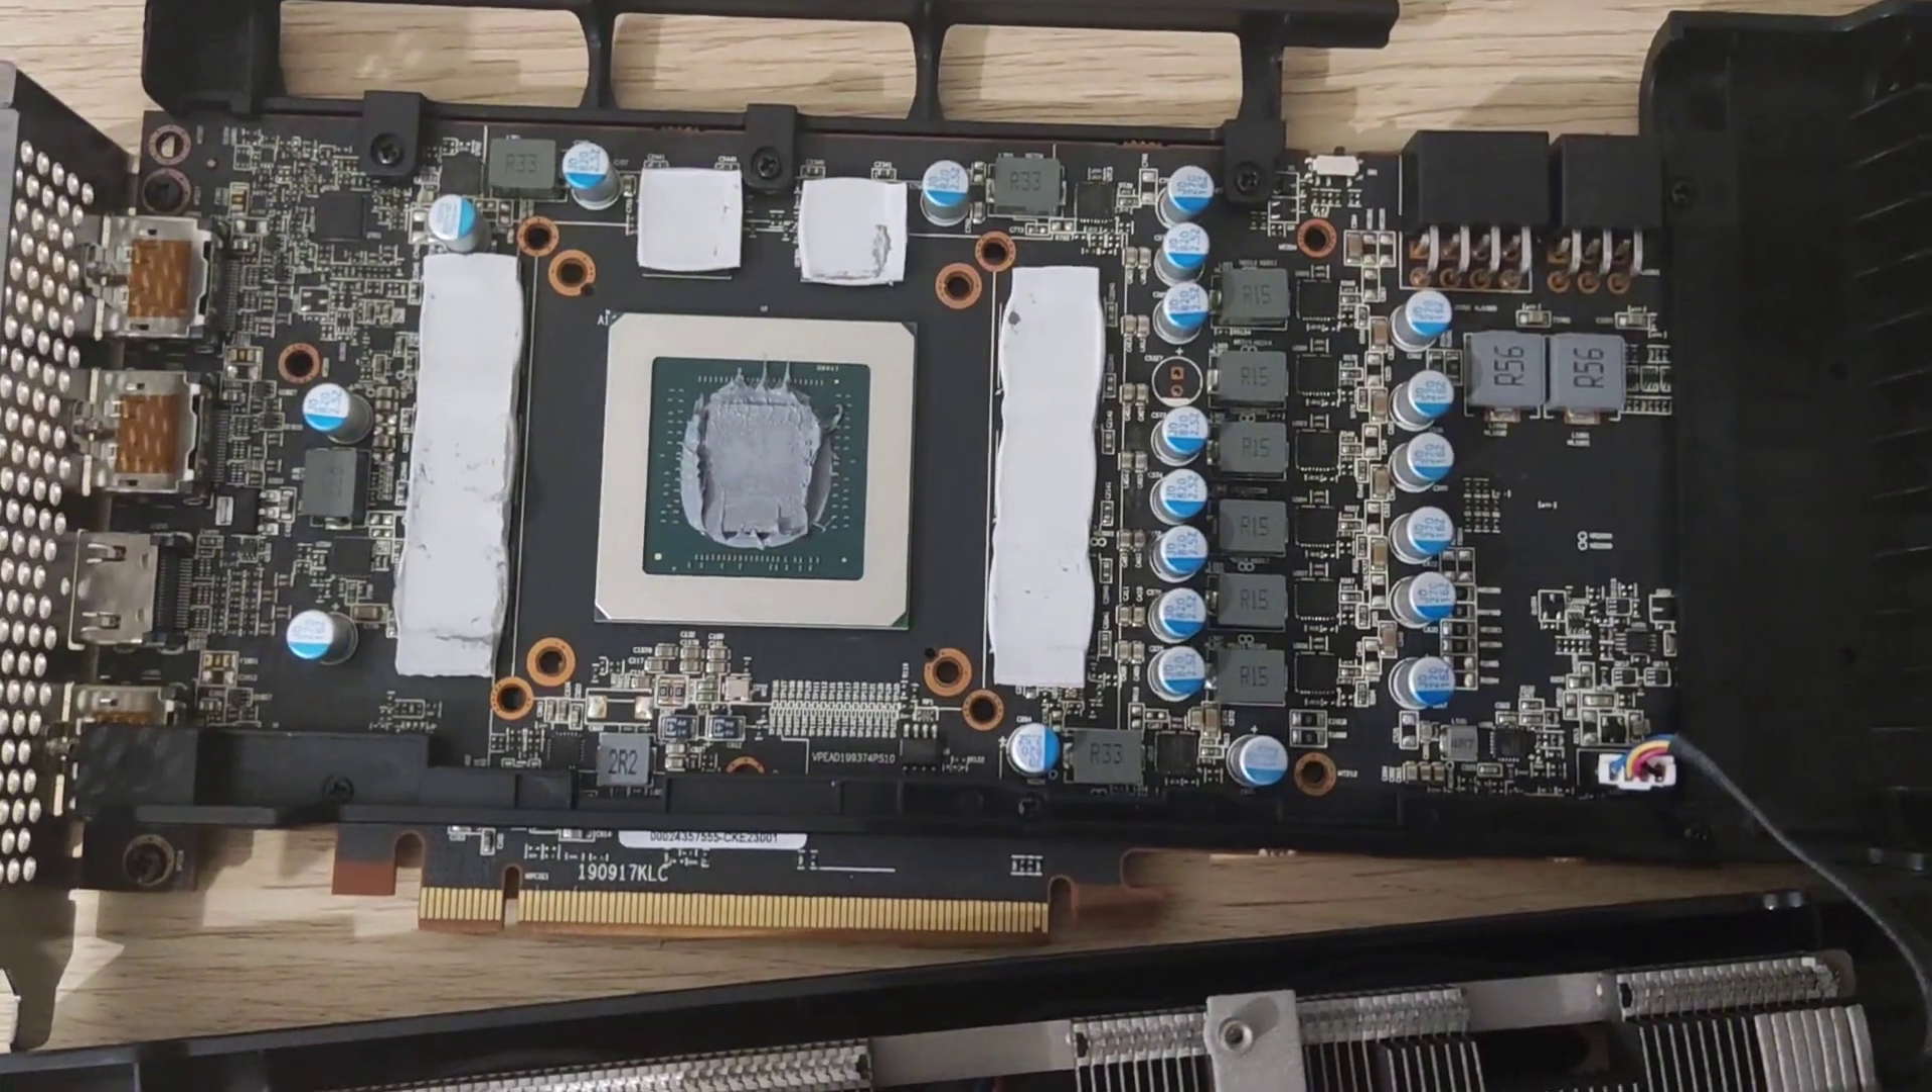I haven't taken the thermal pads off to see underneath.